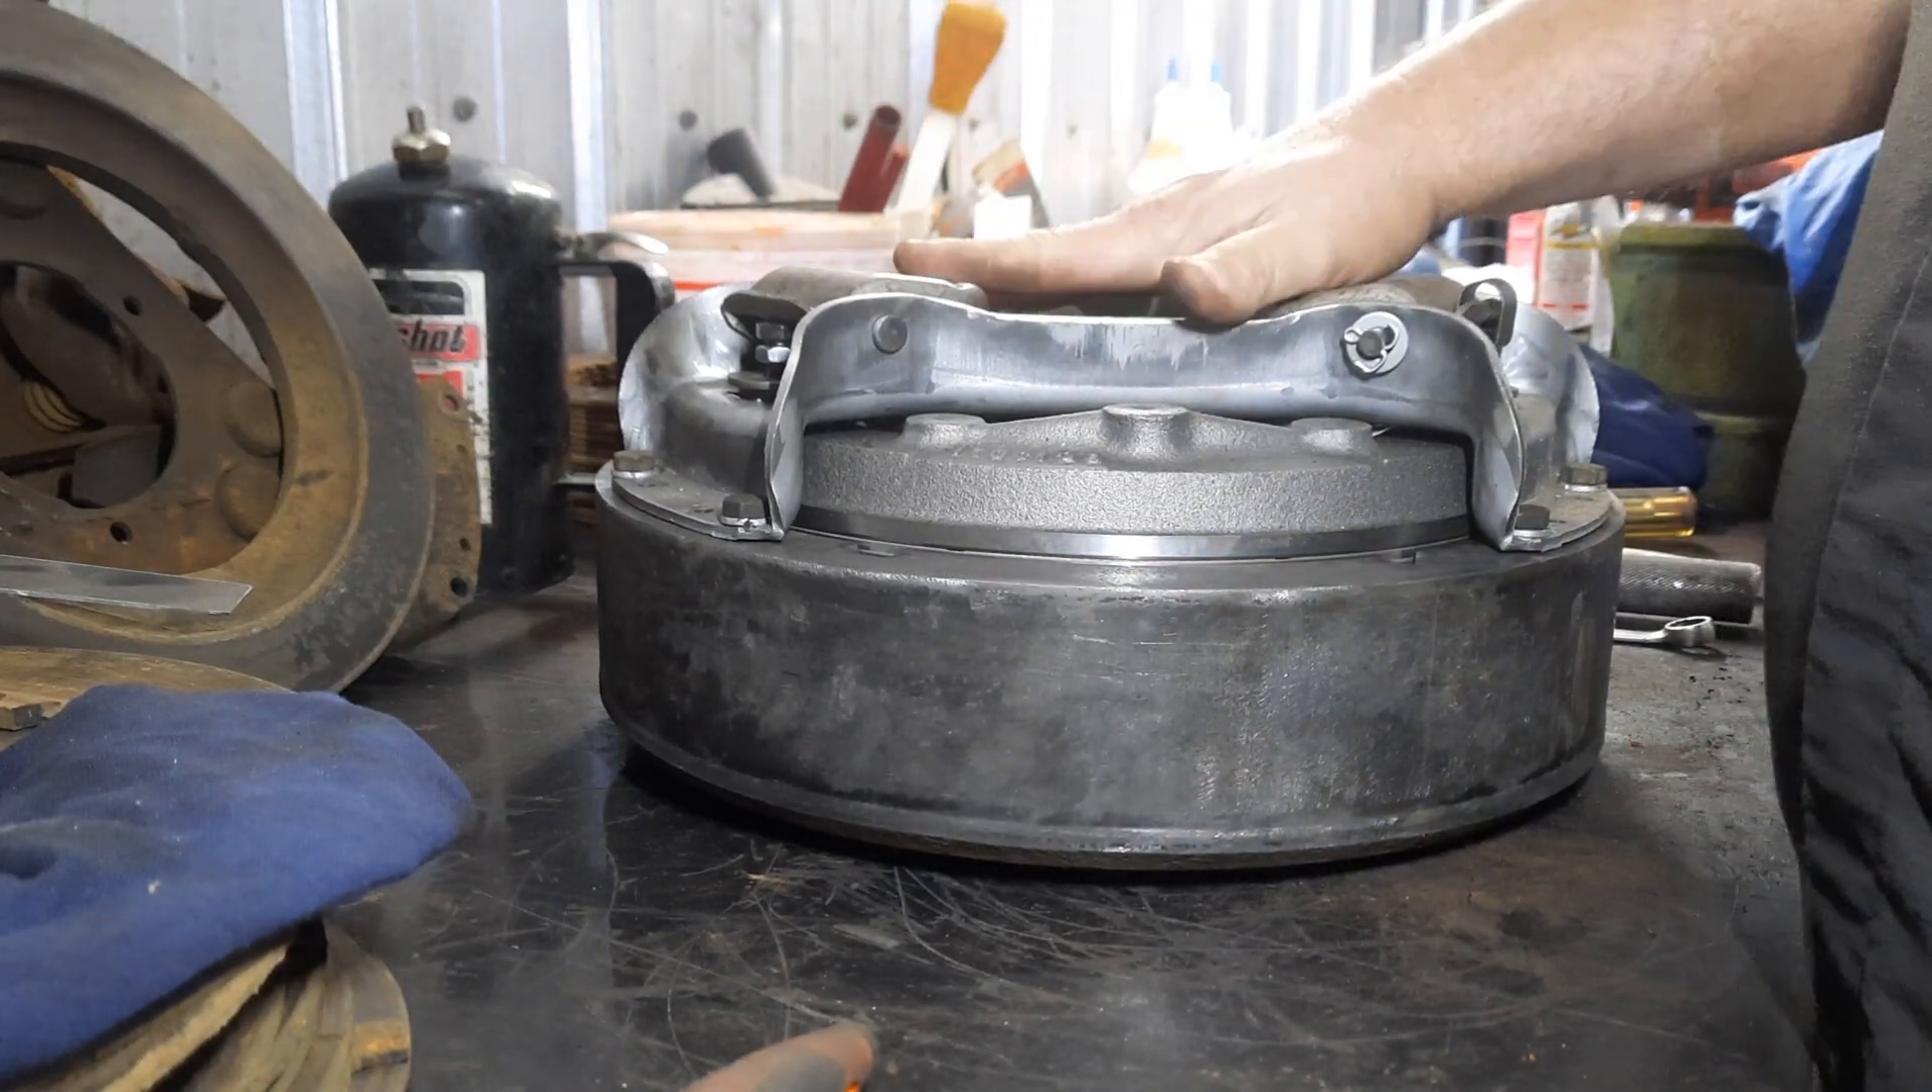Saved you the trouble, I put the pressure plate onto the clutch drum.